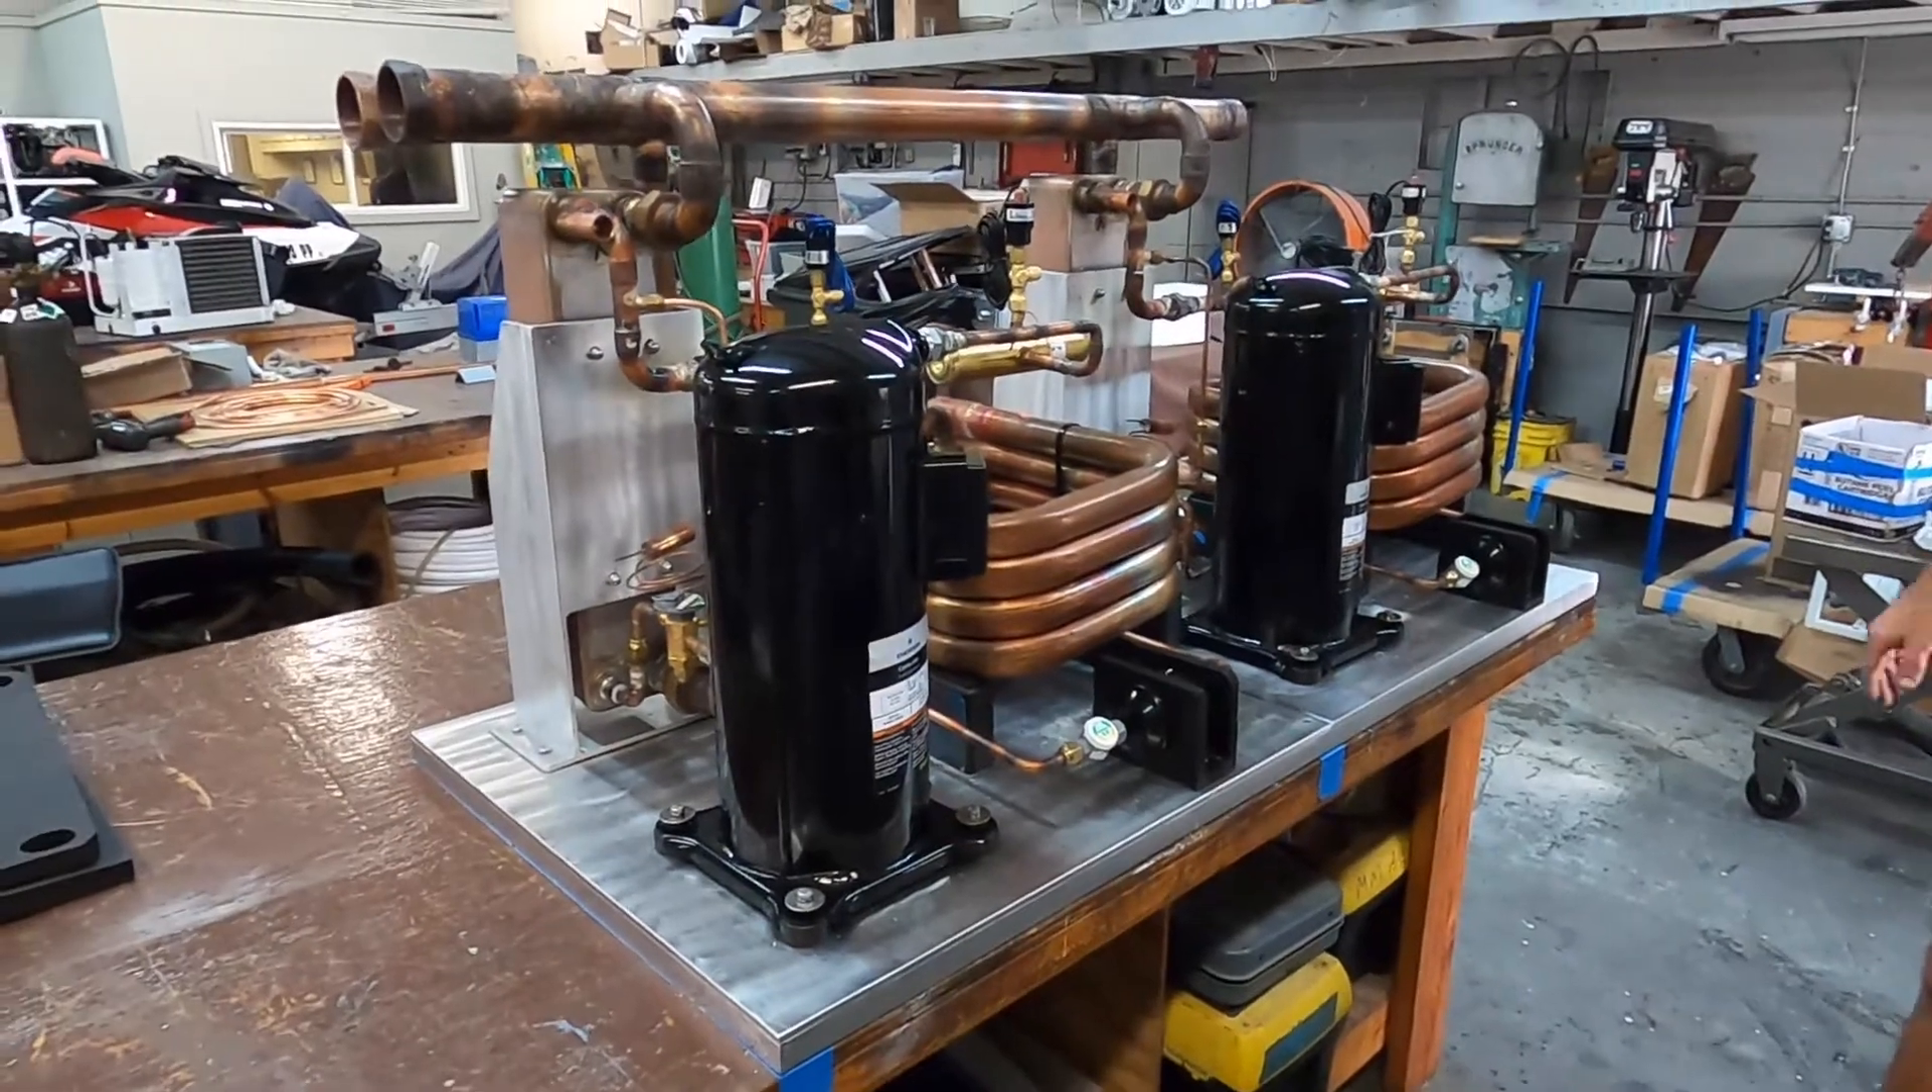So for the most part all the refrigerant lines and the fresh water lines are established.